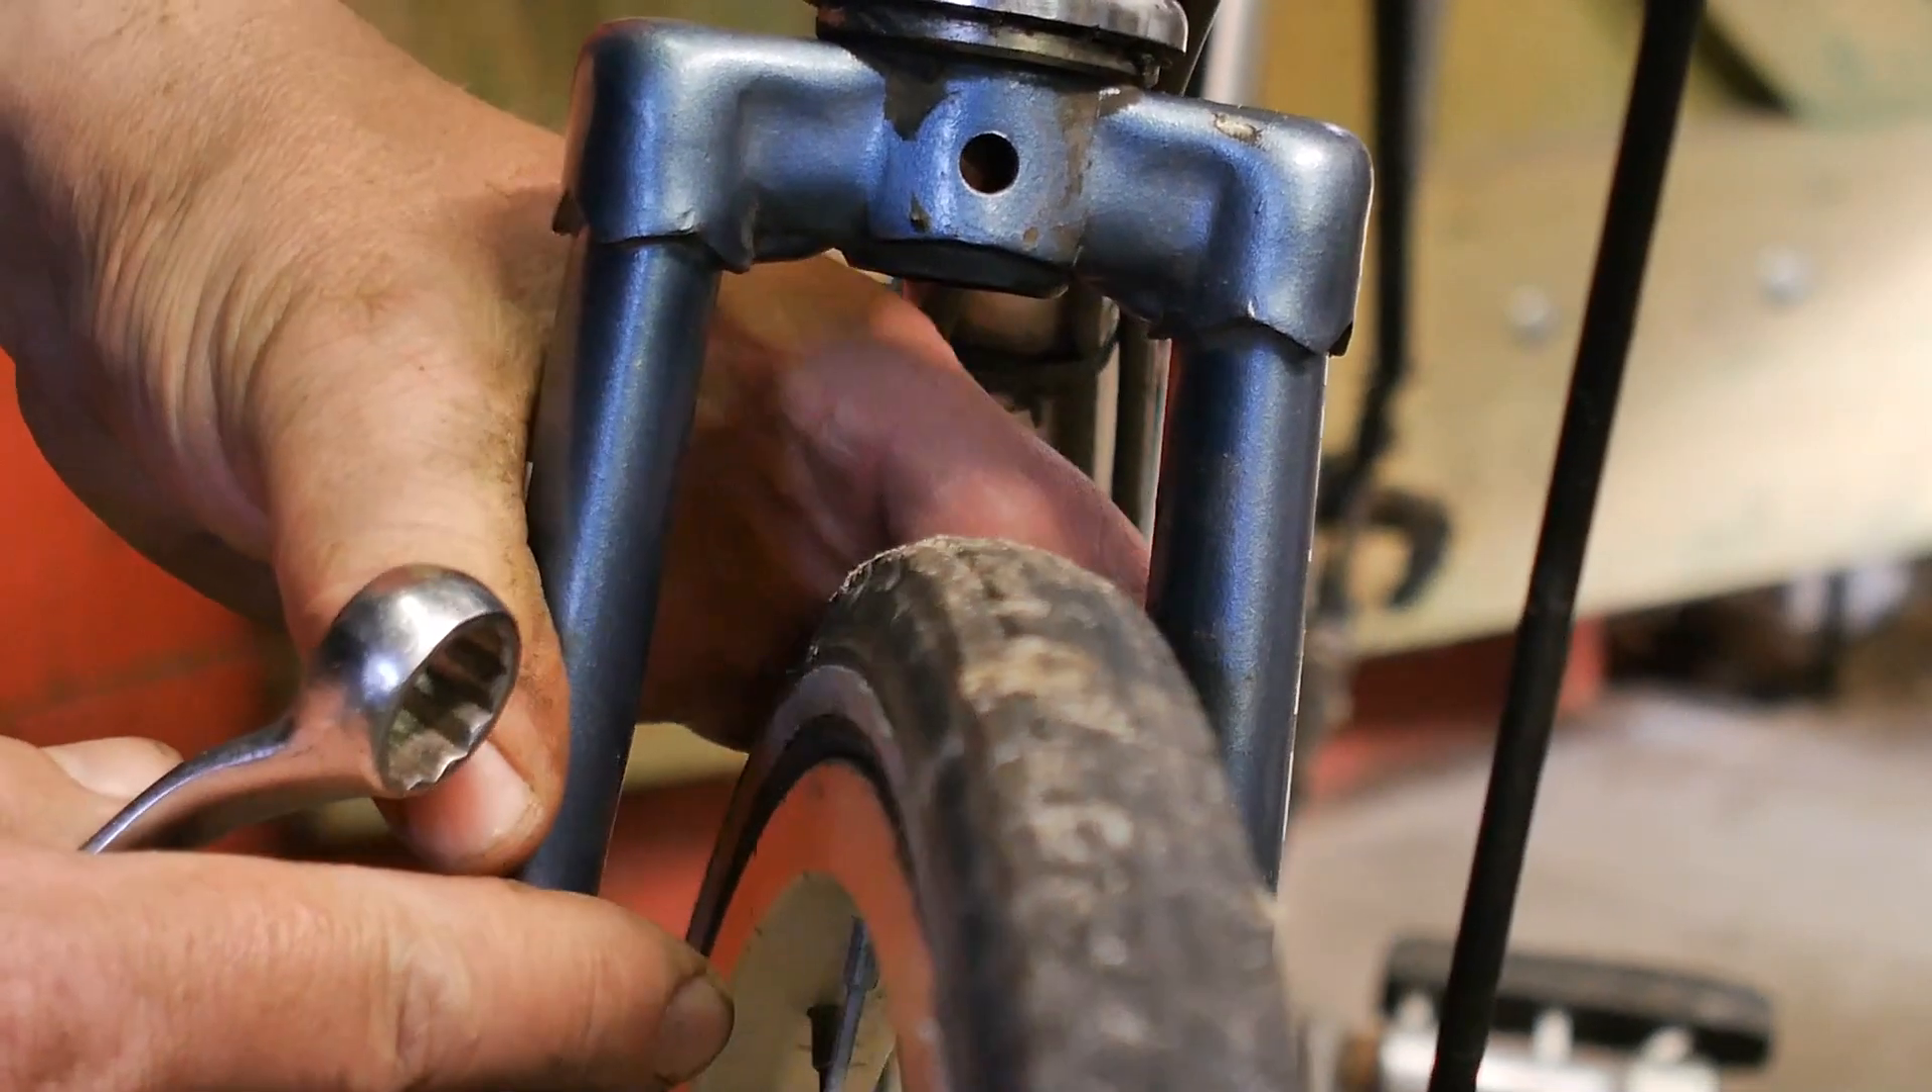I just noticed that the wheel is not nicely in the middle of the fork.